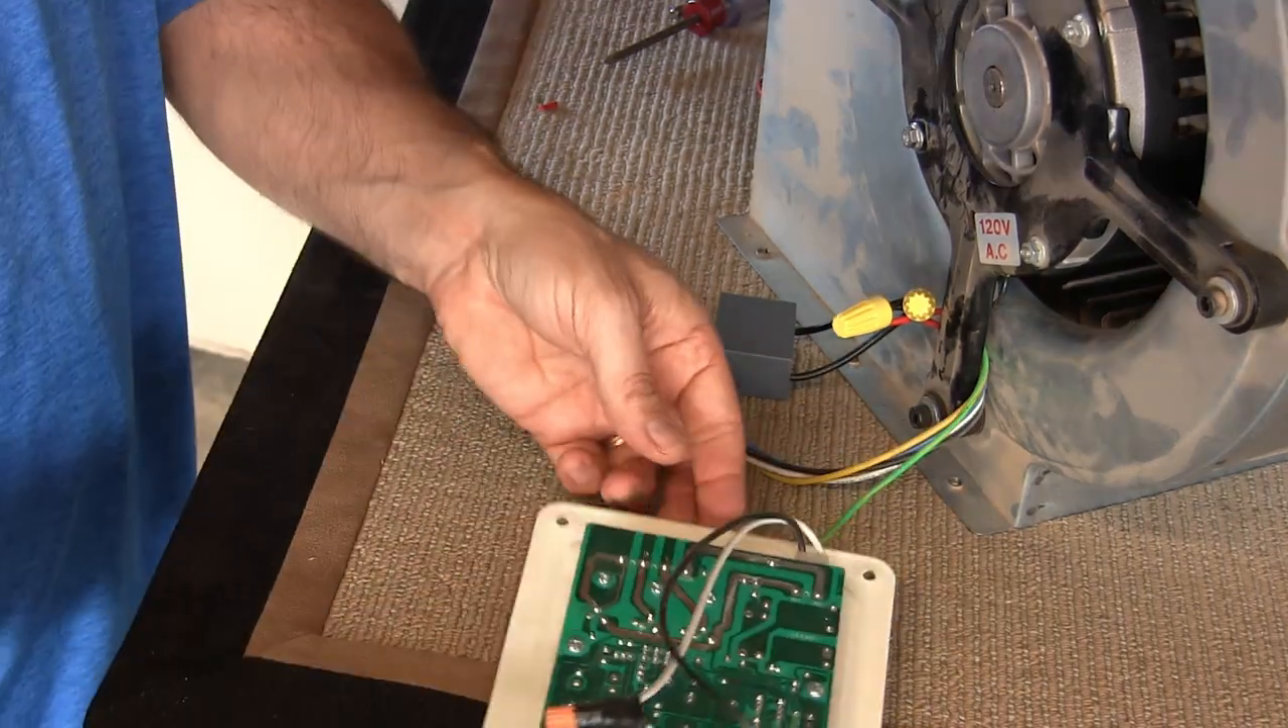So now we have the controller out.